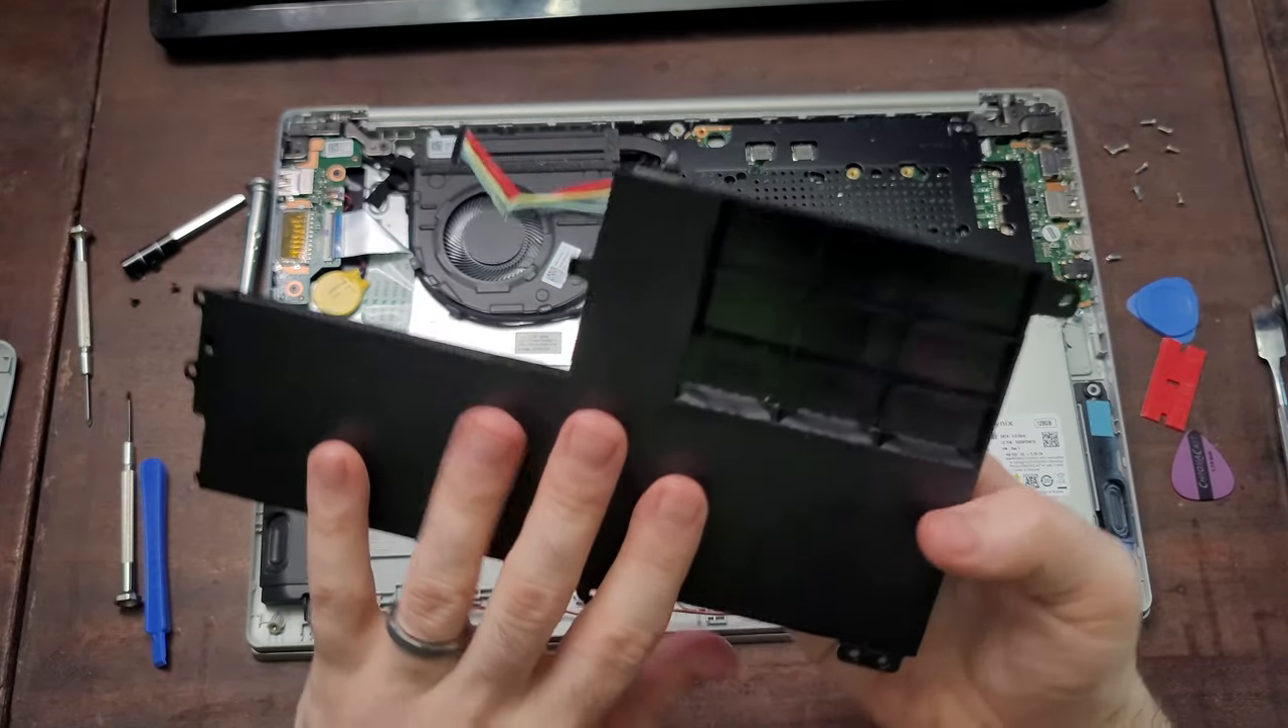Um, and you can see that the battery has been removed 100%.